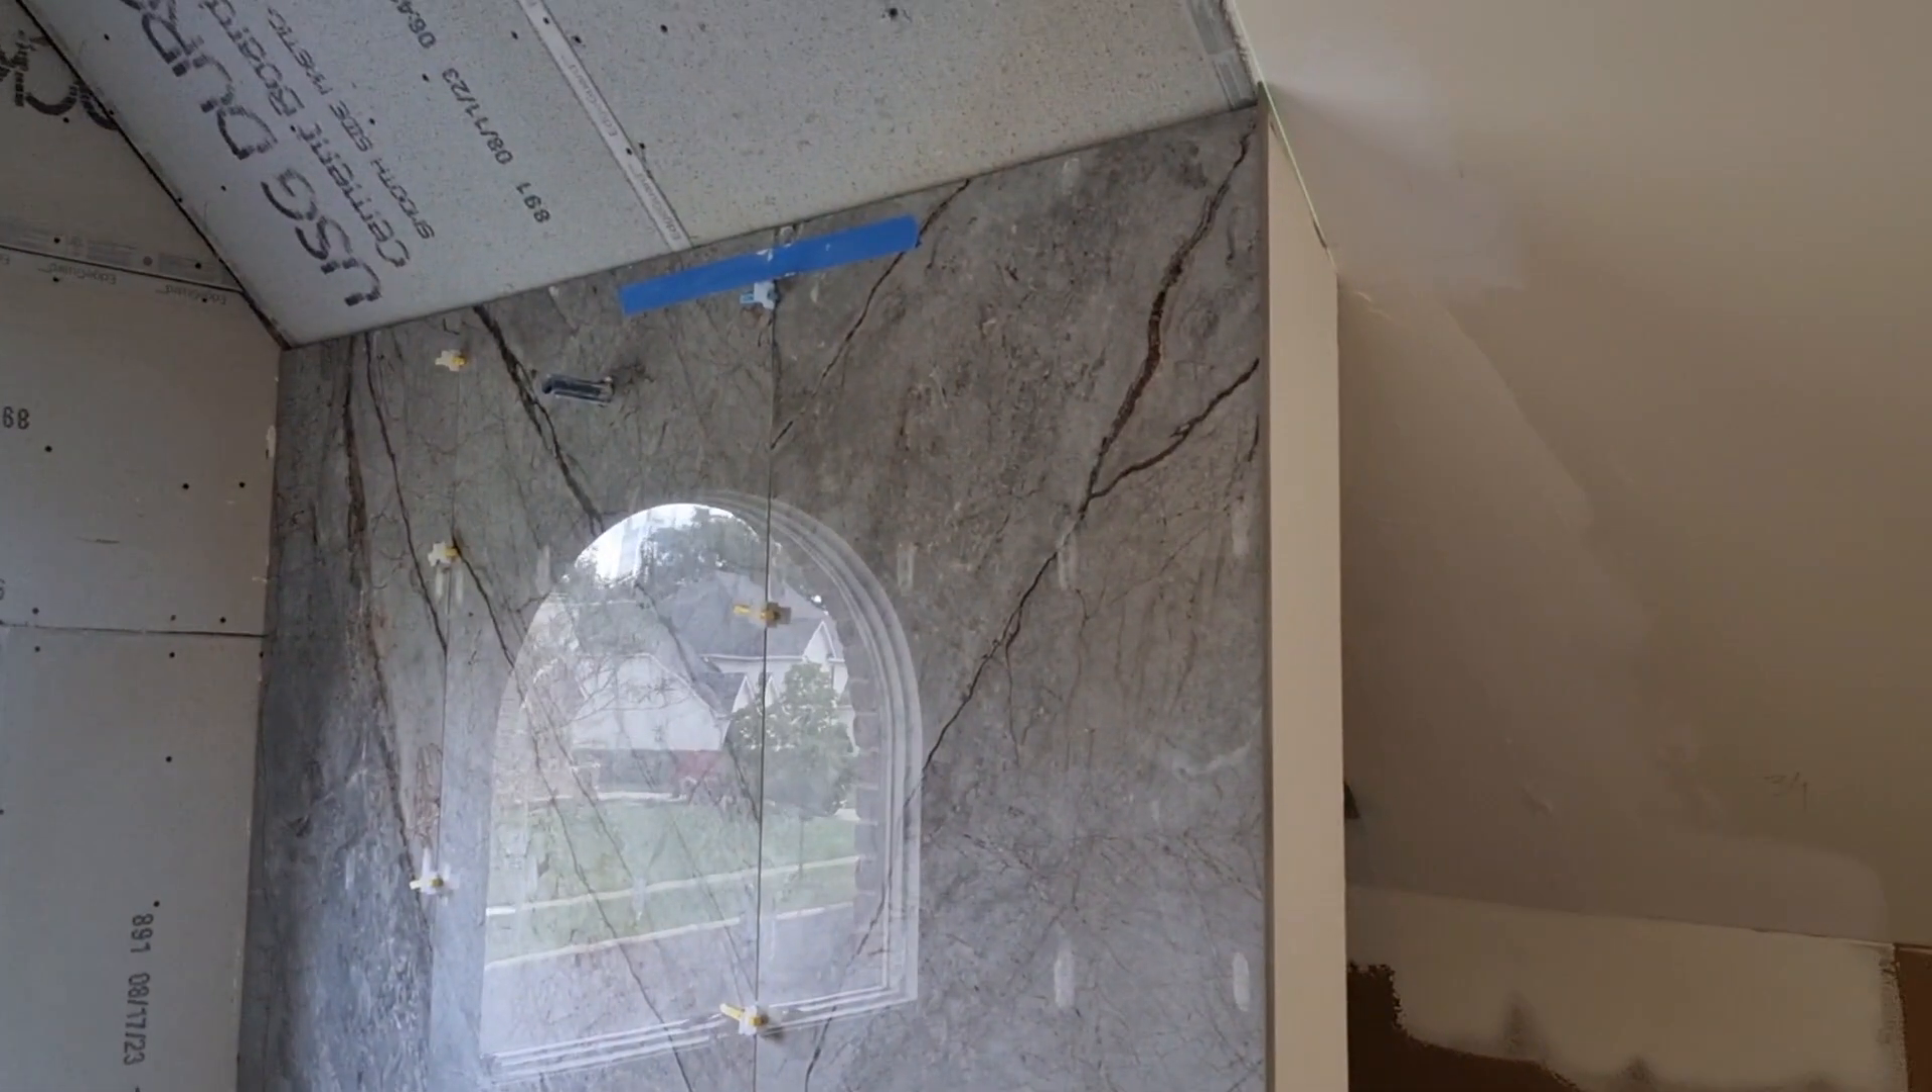Tutaj mamy przyklejone już kilka płytek.